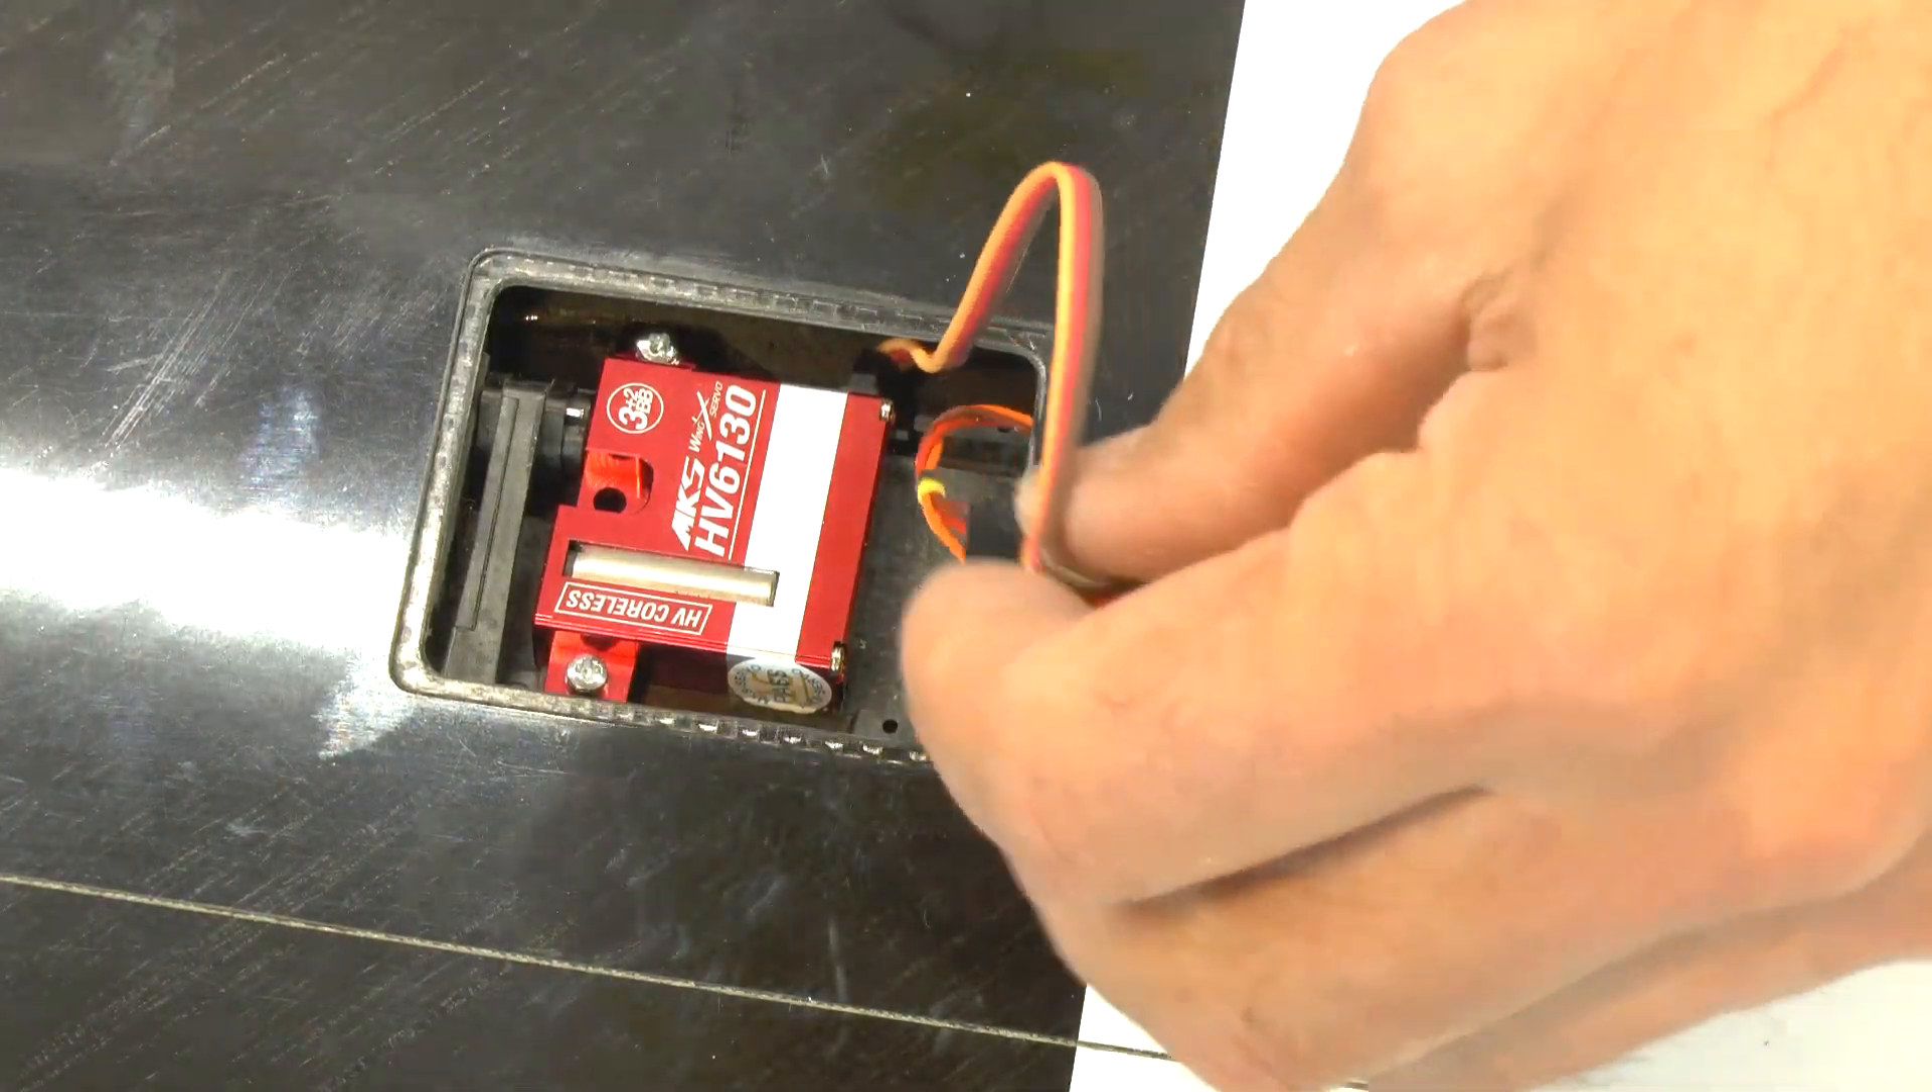Und dann ist unser Querruder-Servo schon eingebaut.